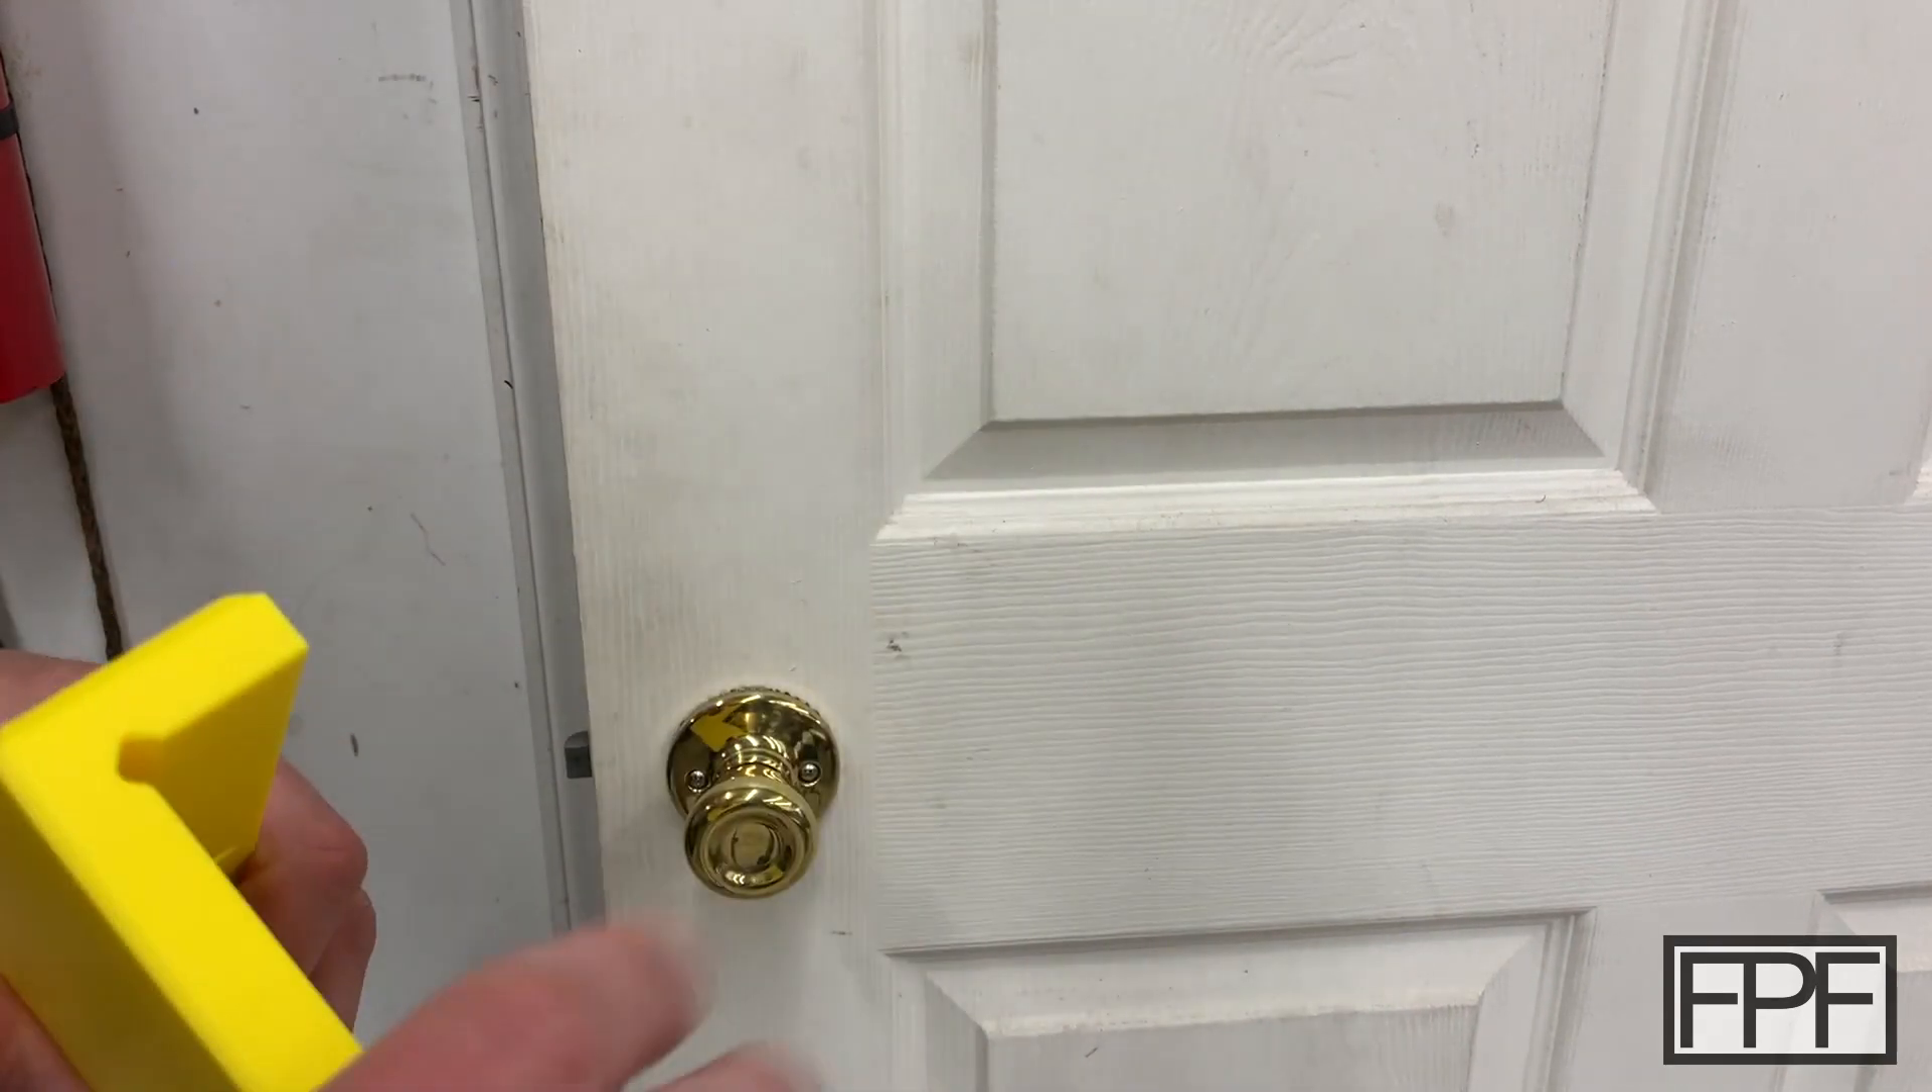Okay, so here we are at the door. And this door, as you can see, has a lock set already installed.